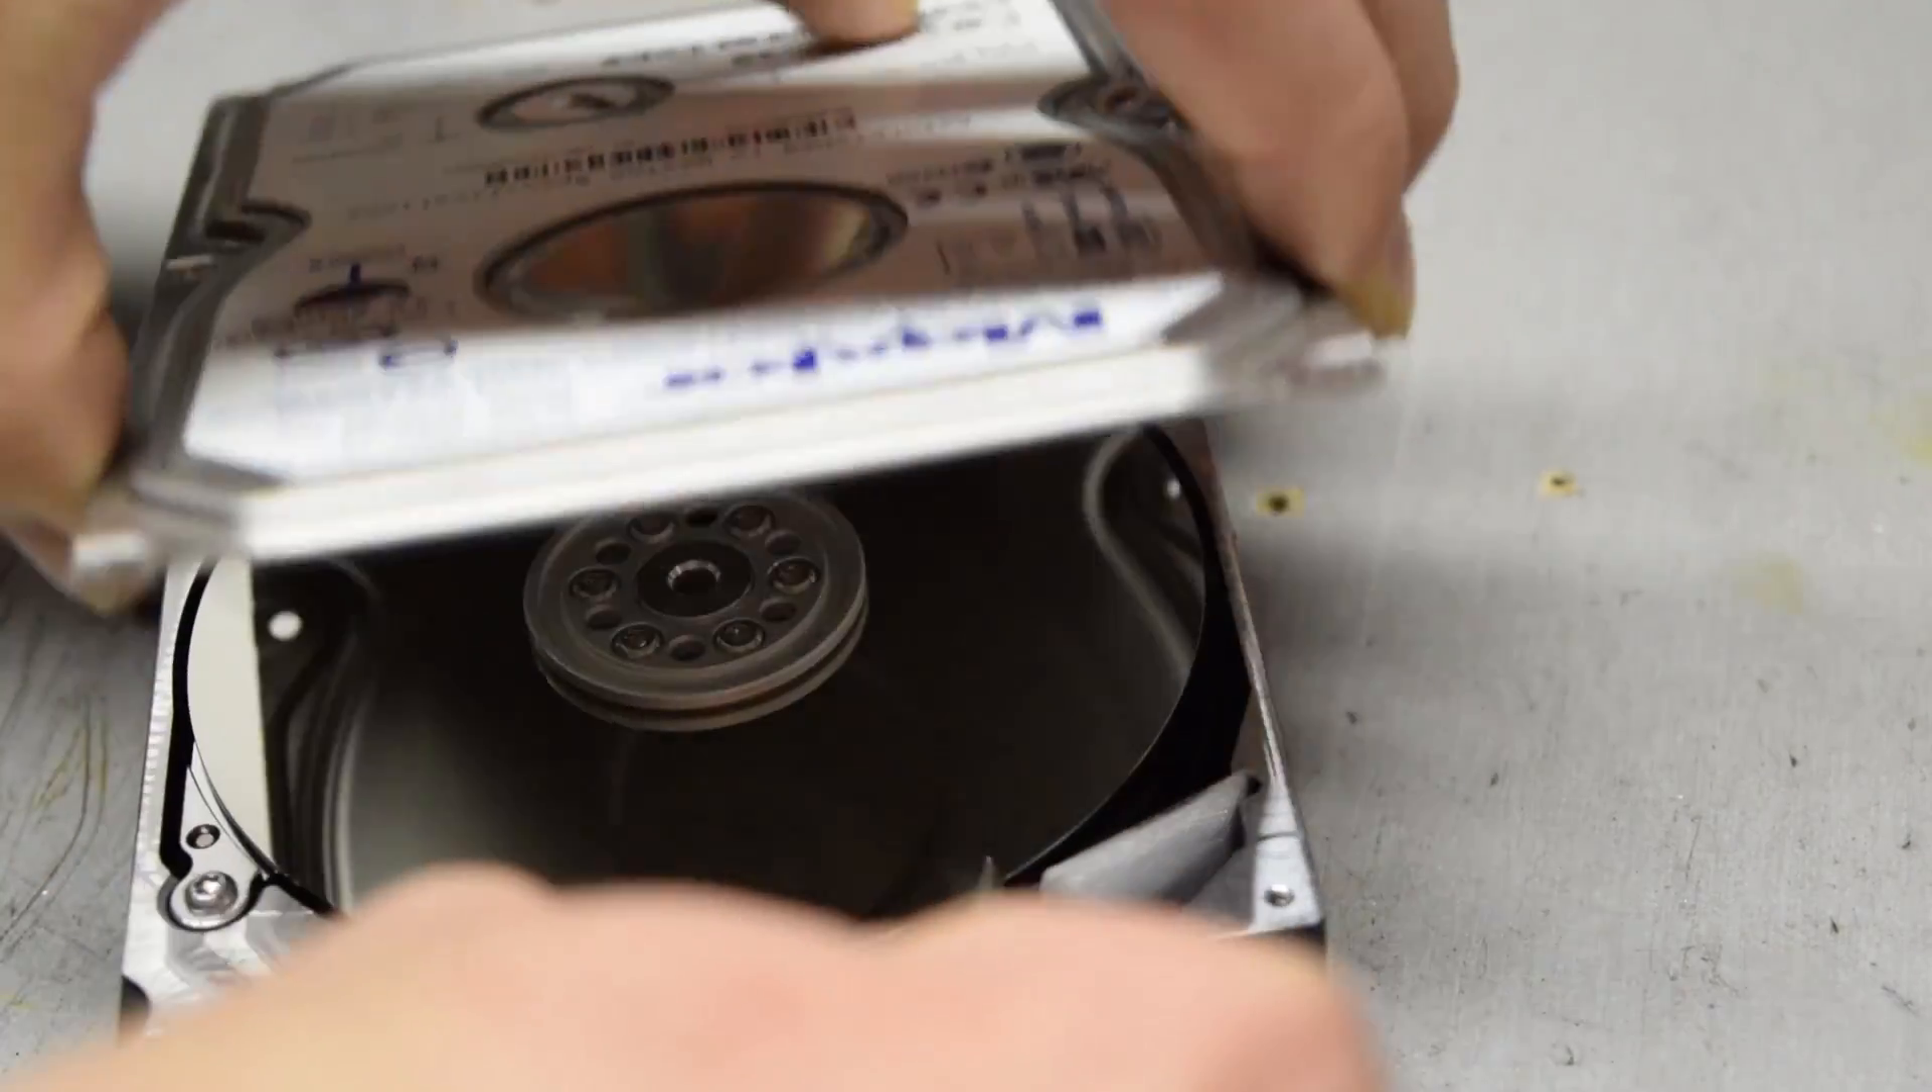Now that all the screws are removed the cover can be pried off and there it goes.